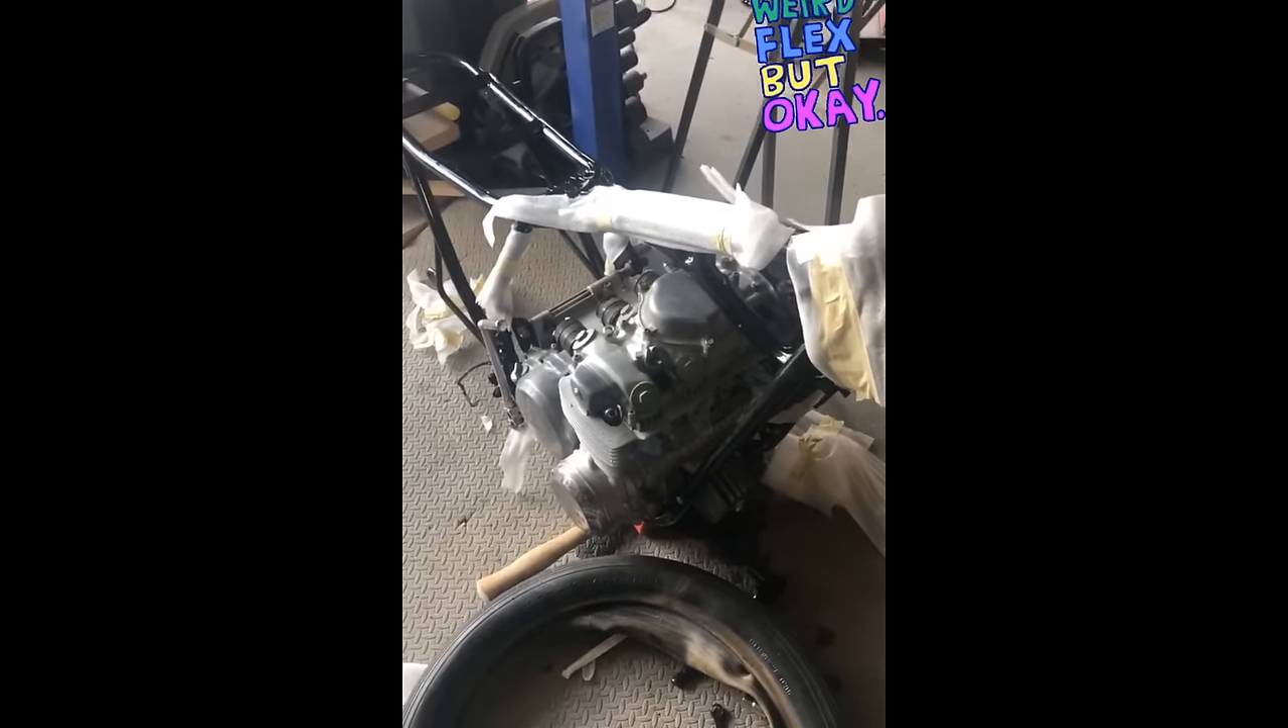But the frame is back from powder coating and I got the motor mounted by myself.